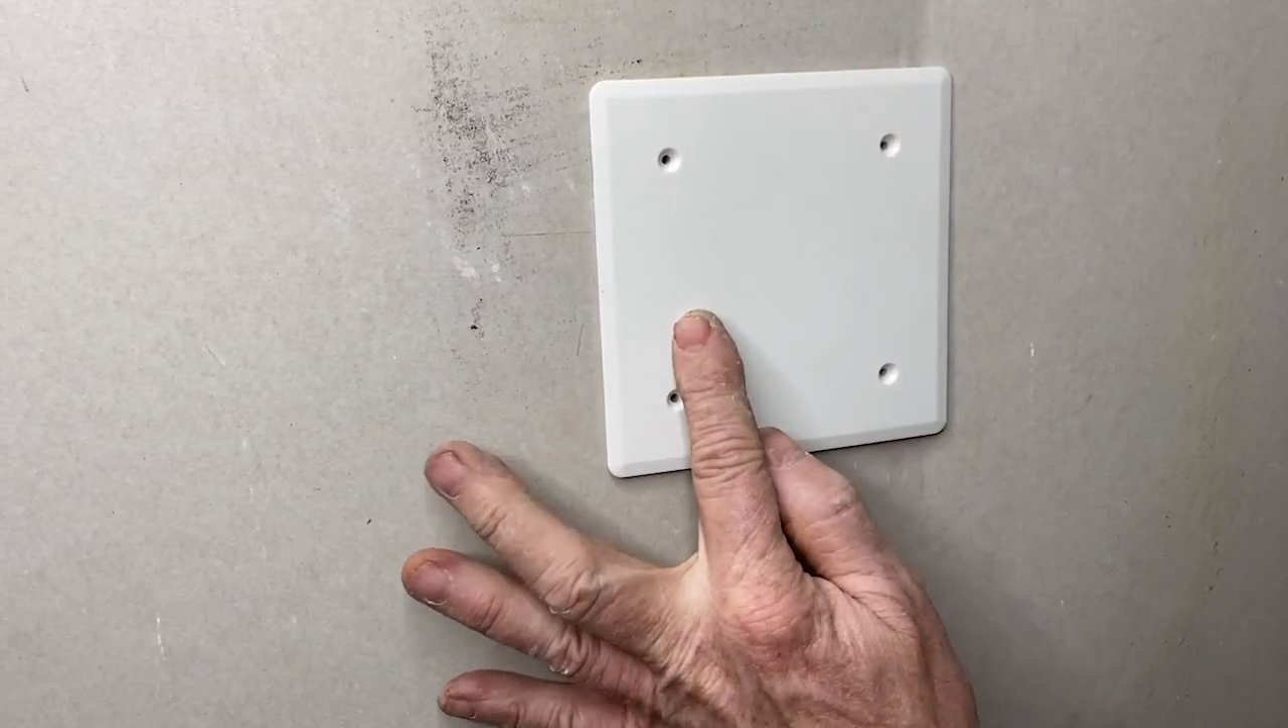Ensuite, on remet le couvercle, le couvercle est mis, donc vous allez vous retrouver comme ça.